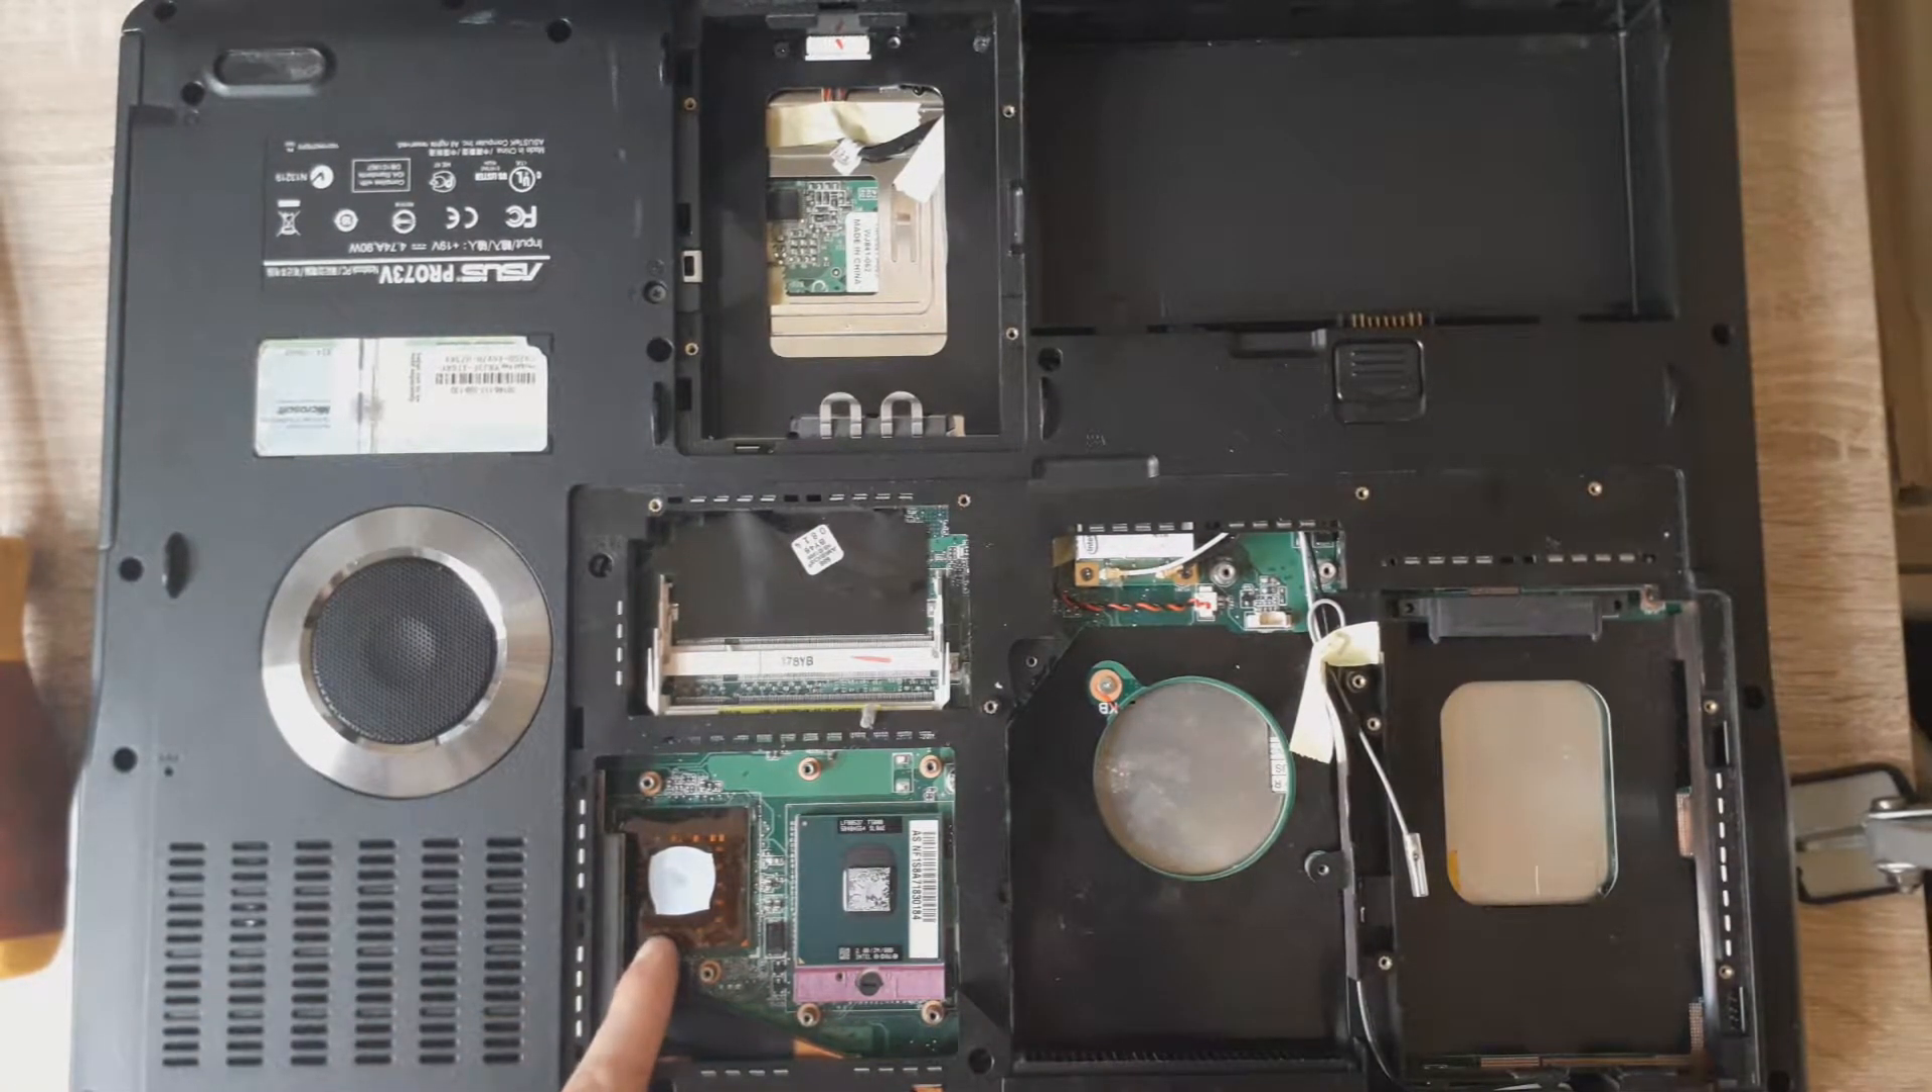There's your heatsink out now you have access to the gpu and cpu.